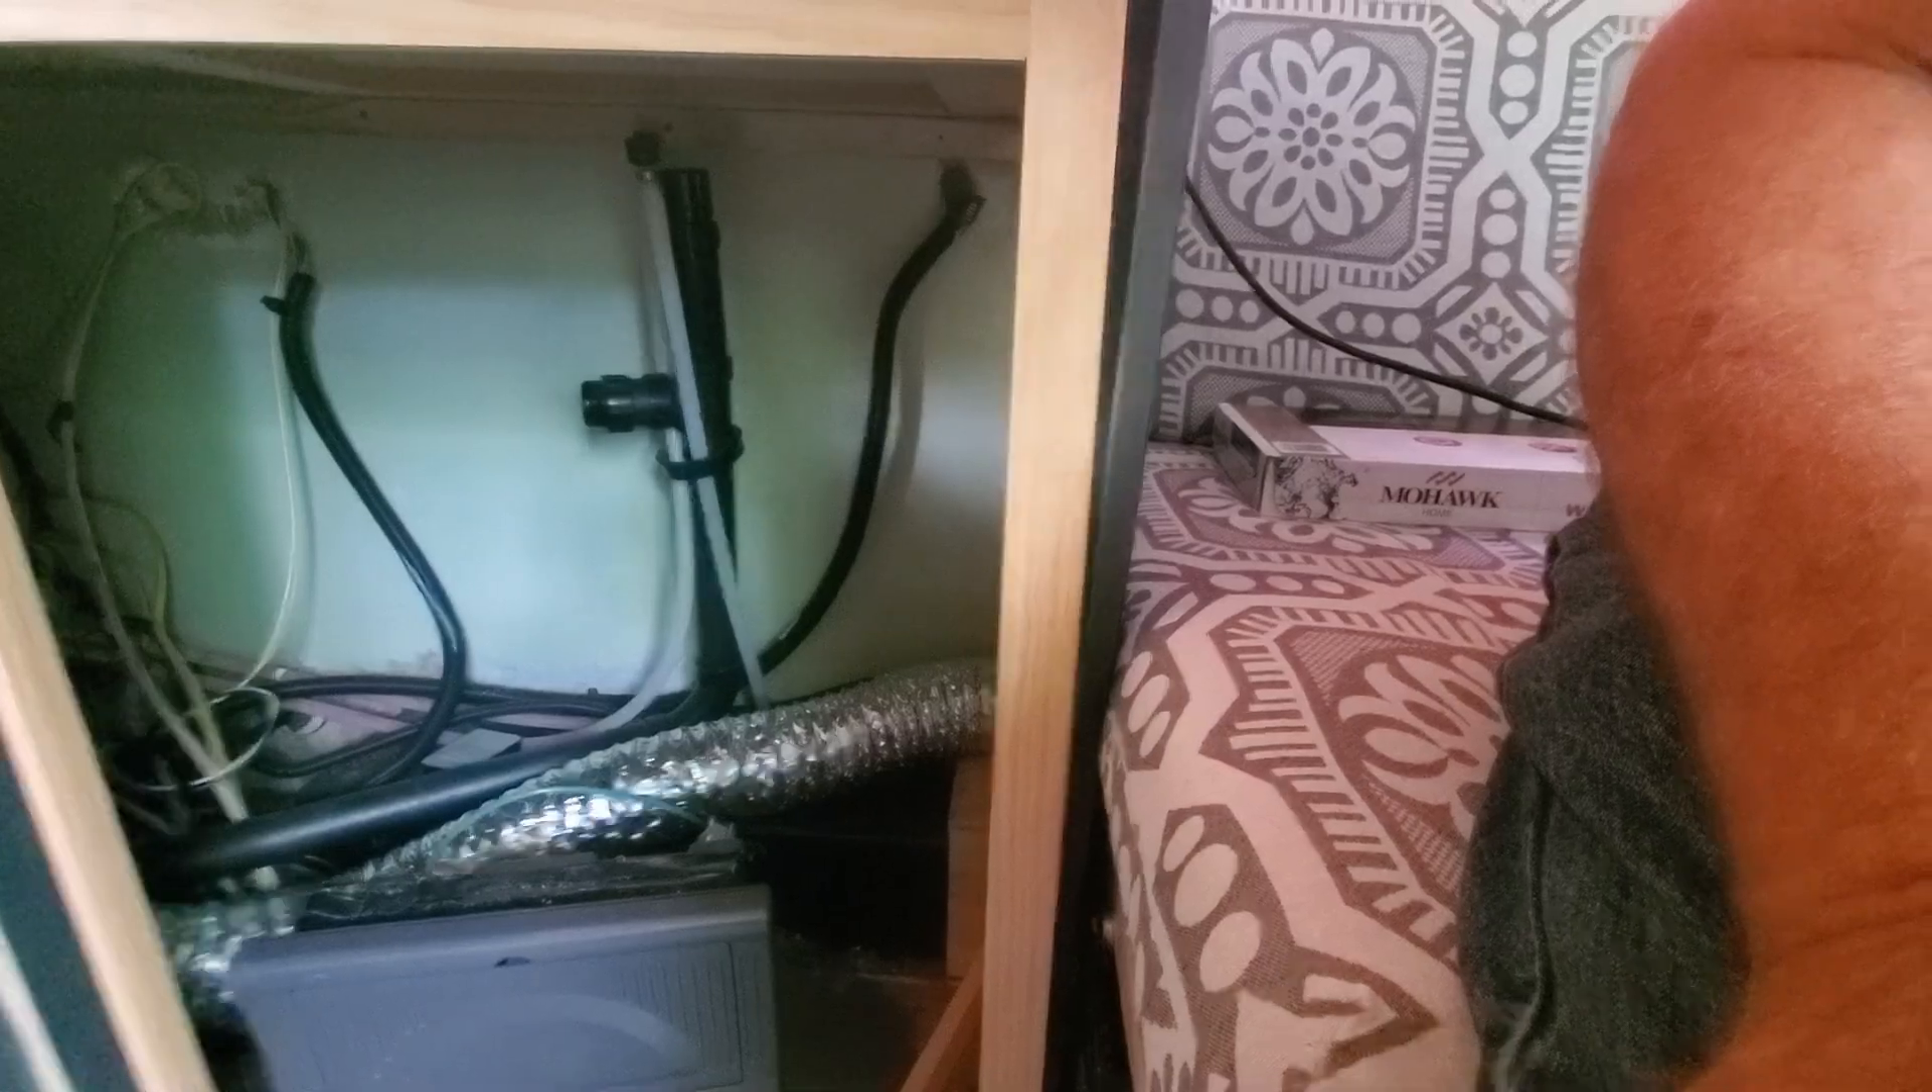You'll notice there's no shelves in there yet.